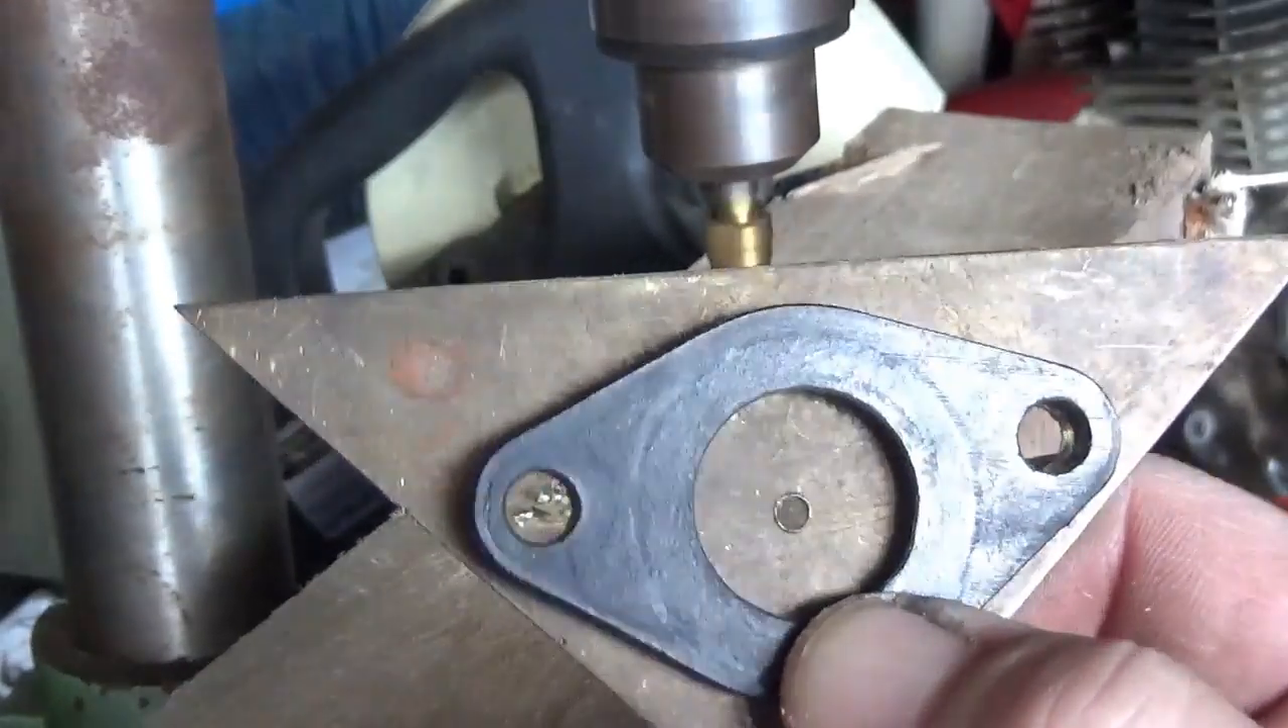You guys could see the holes are all exactly where they need to be.